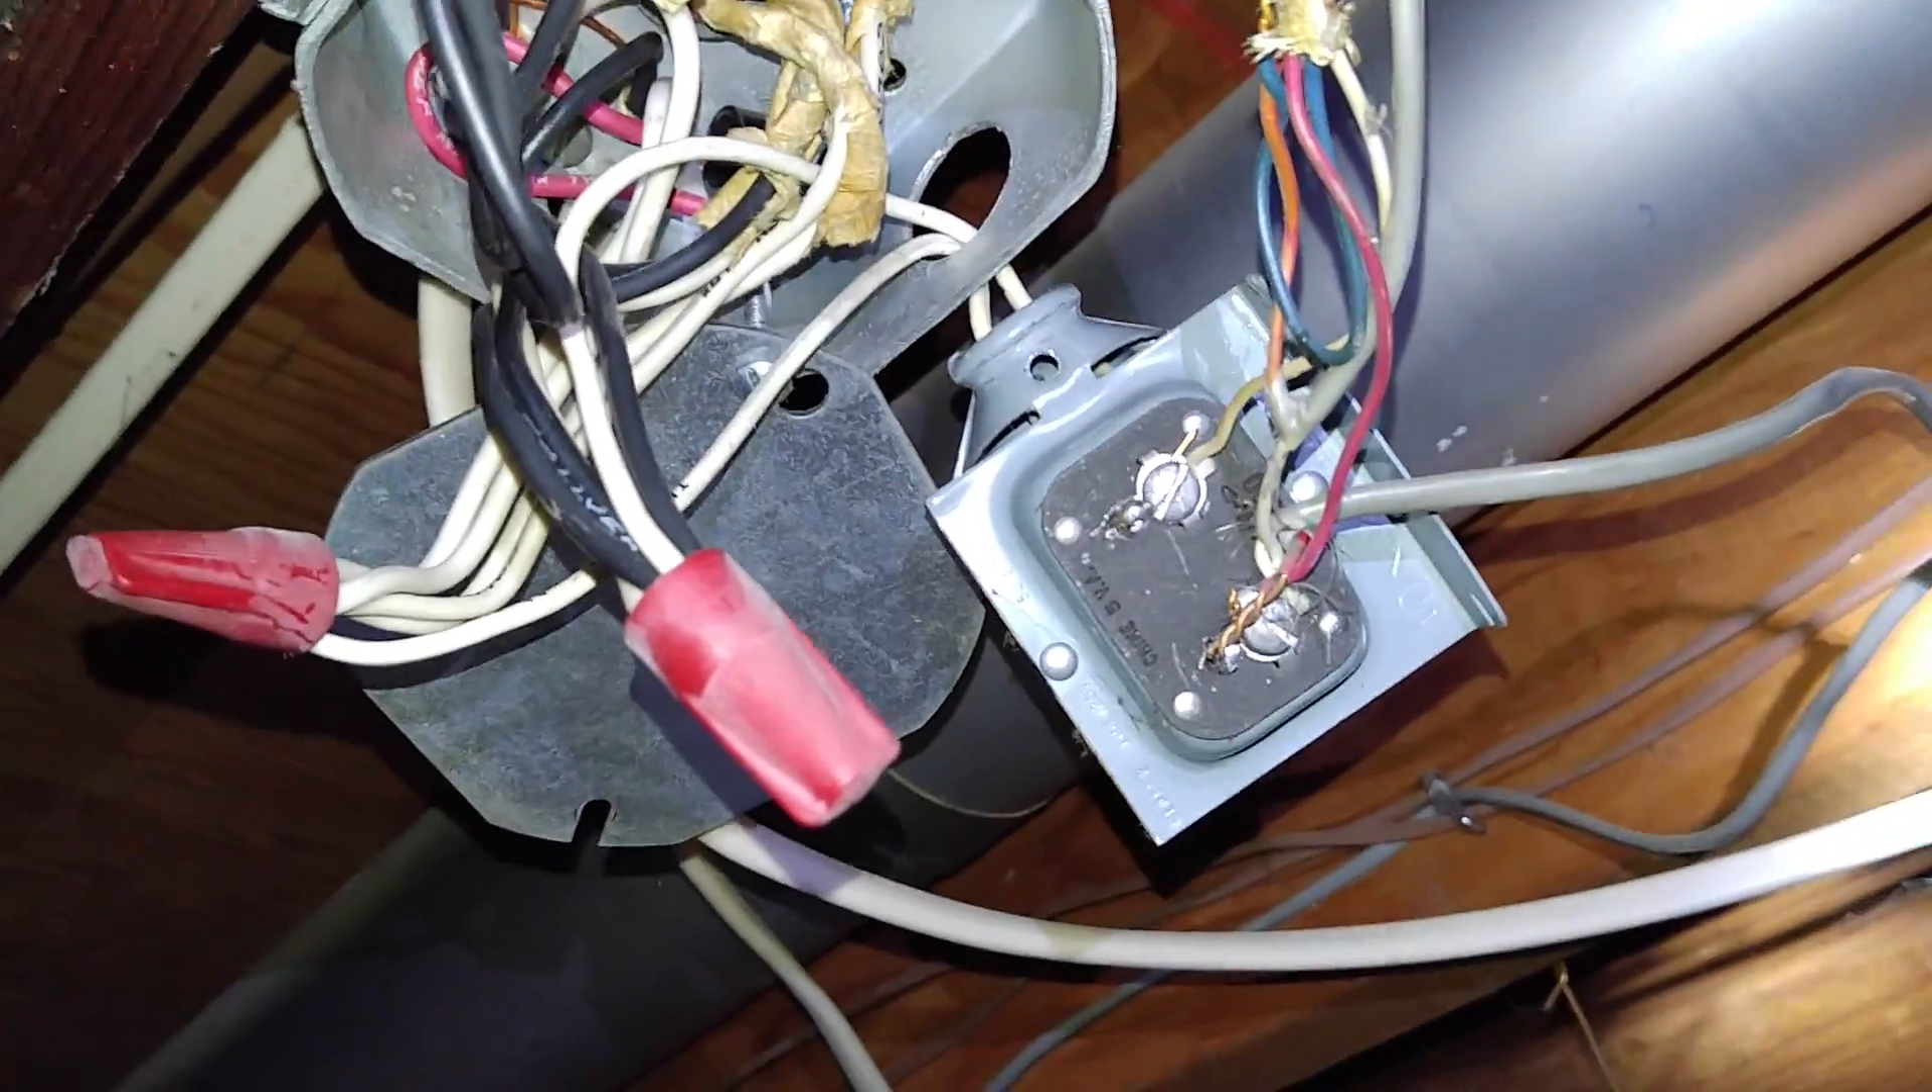Okay what I've done is I've disconnected the well not disconnected I've unmounted the transformer from the junction box now.